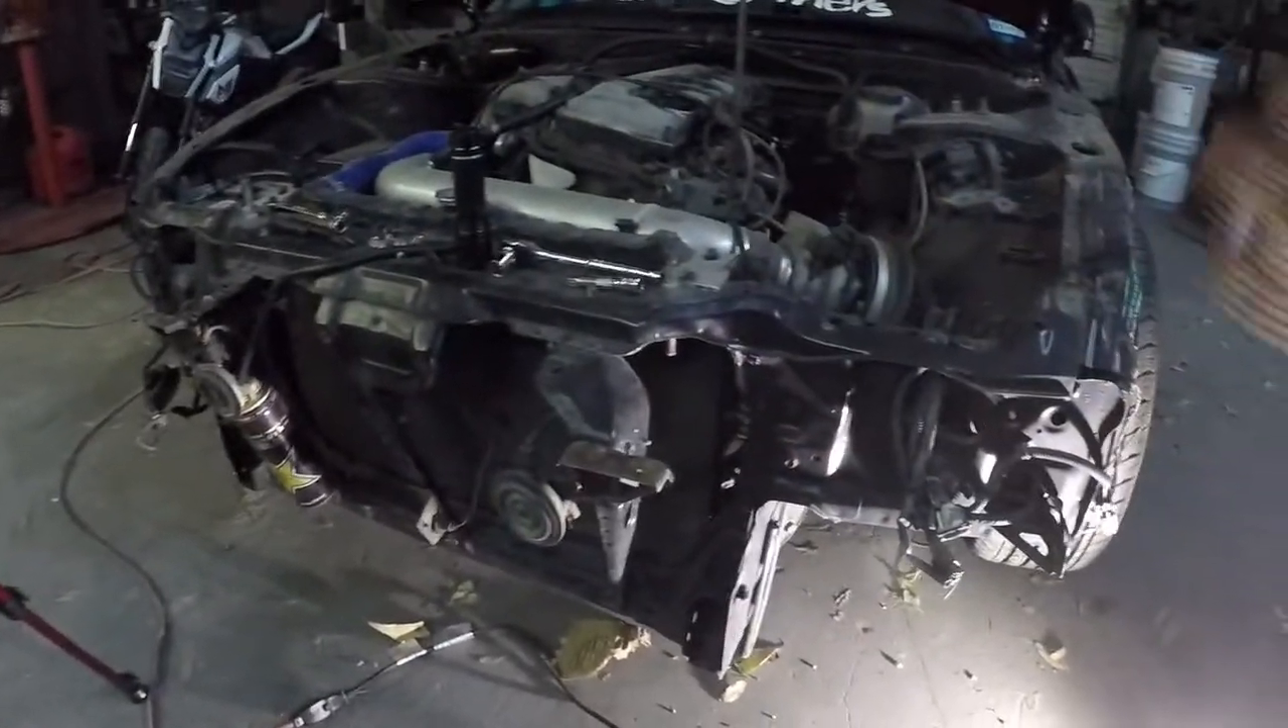But as of right now, I have the entire front end disassembled.